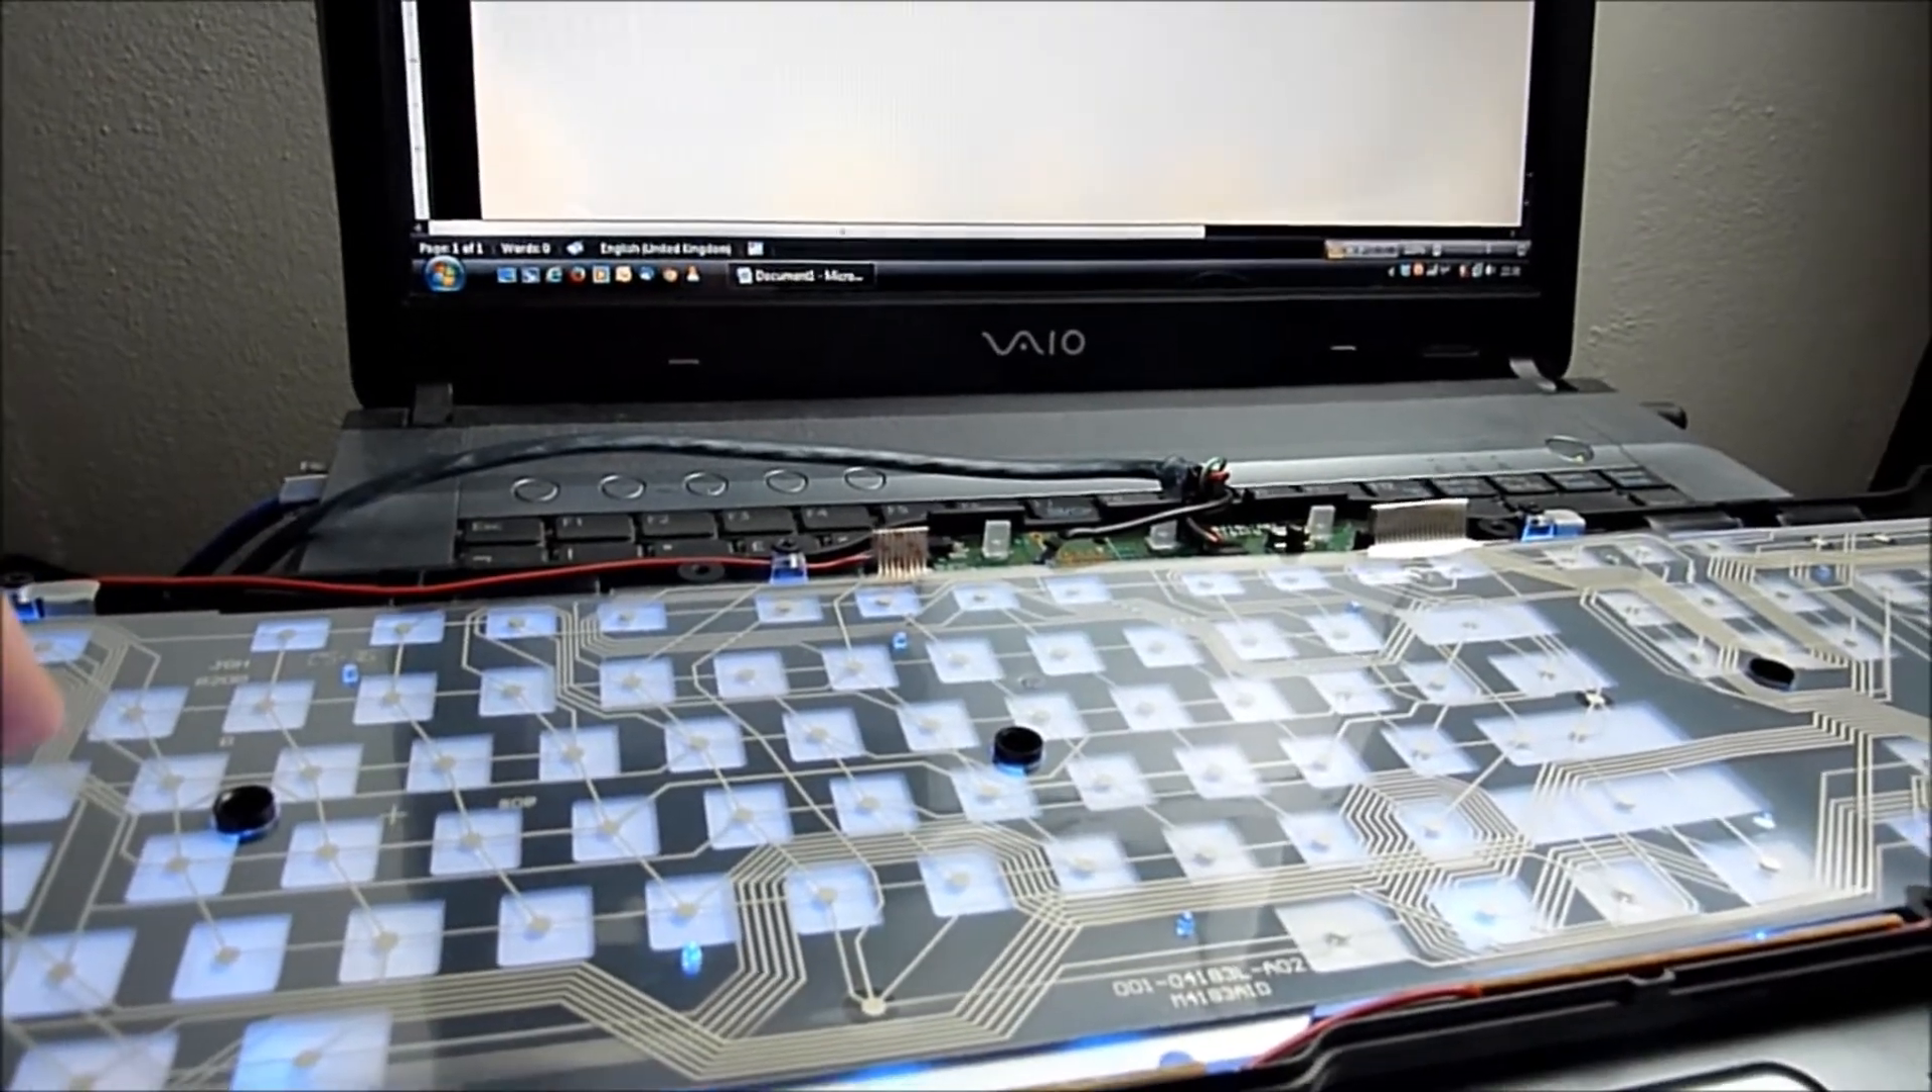So I opened up the keyboard, took off the rubber and there you see the circuits underneath.